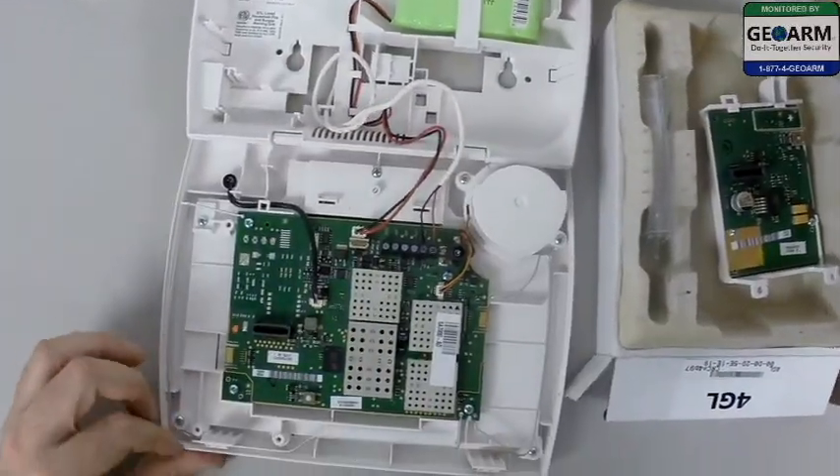Alright, so now the panel is open.